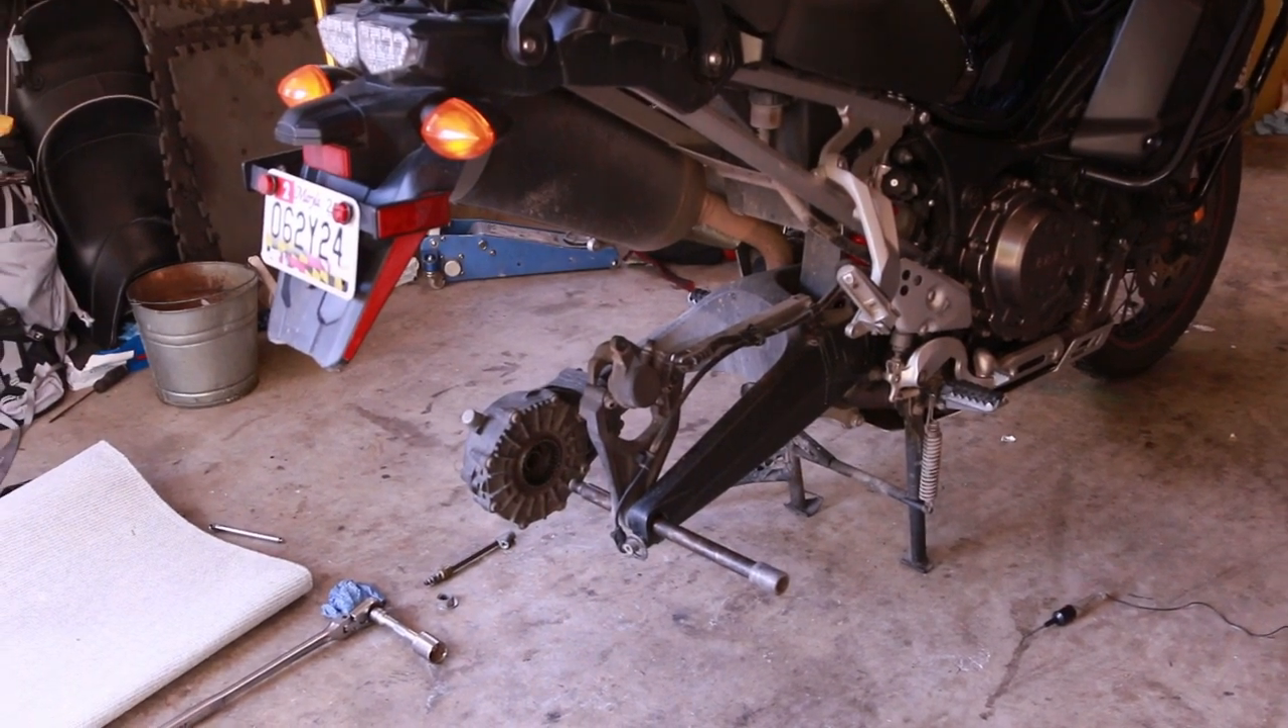So now I have the wheel off the bike.